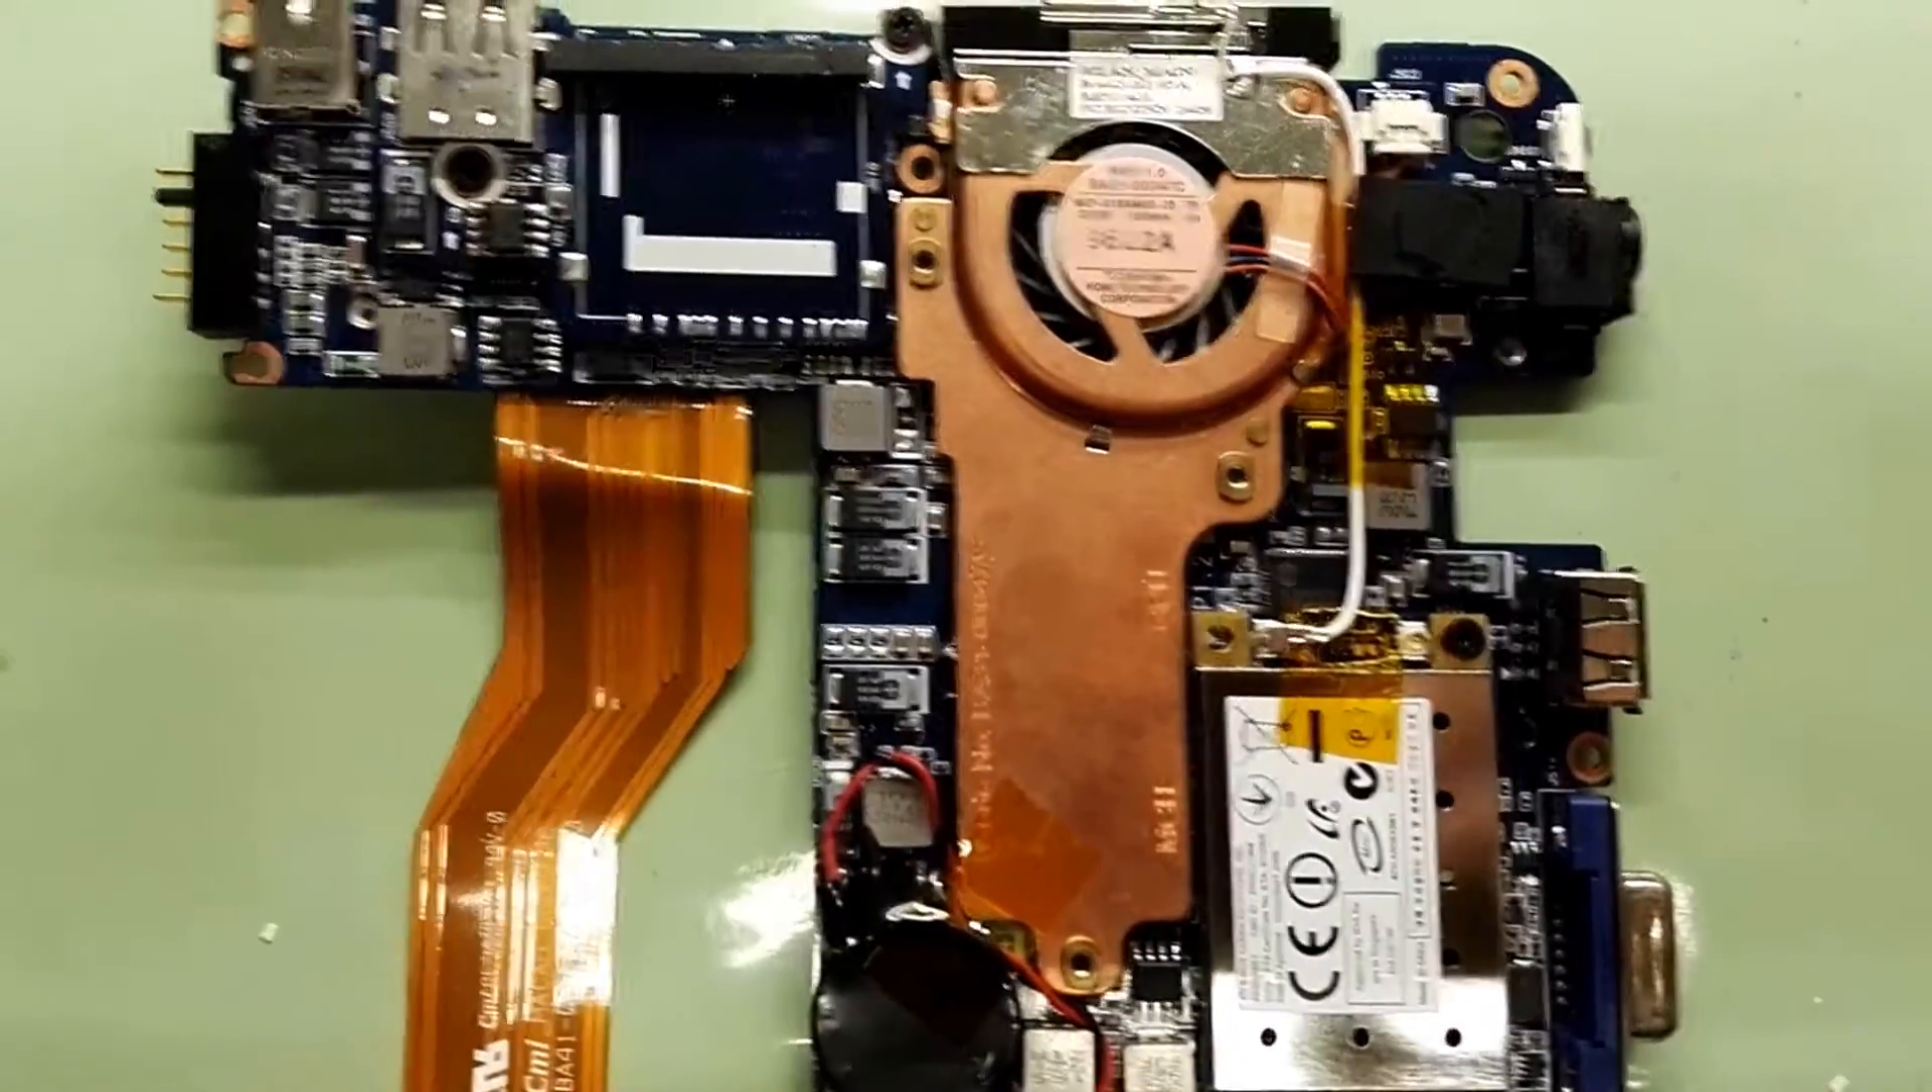Okay so after a bit struggling I finally managed to remove the main board.